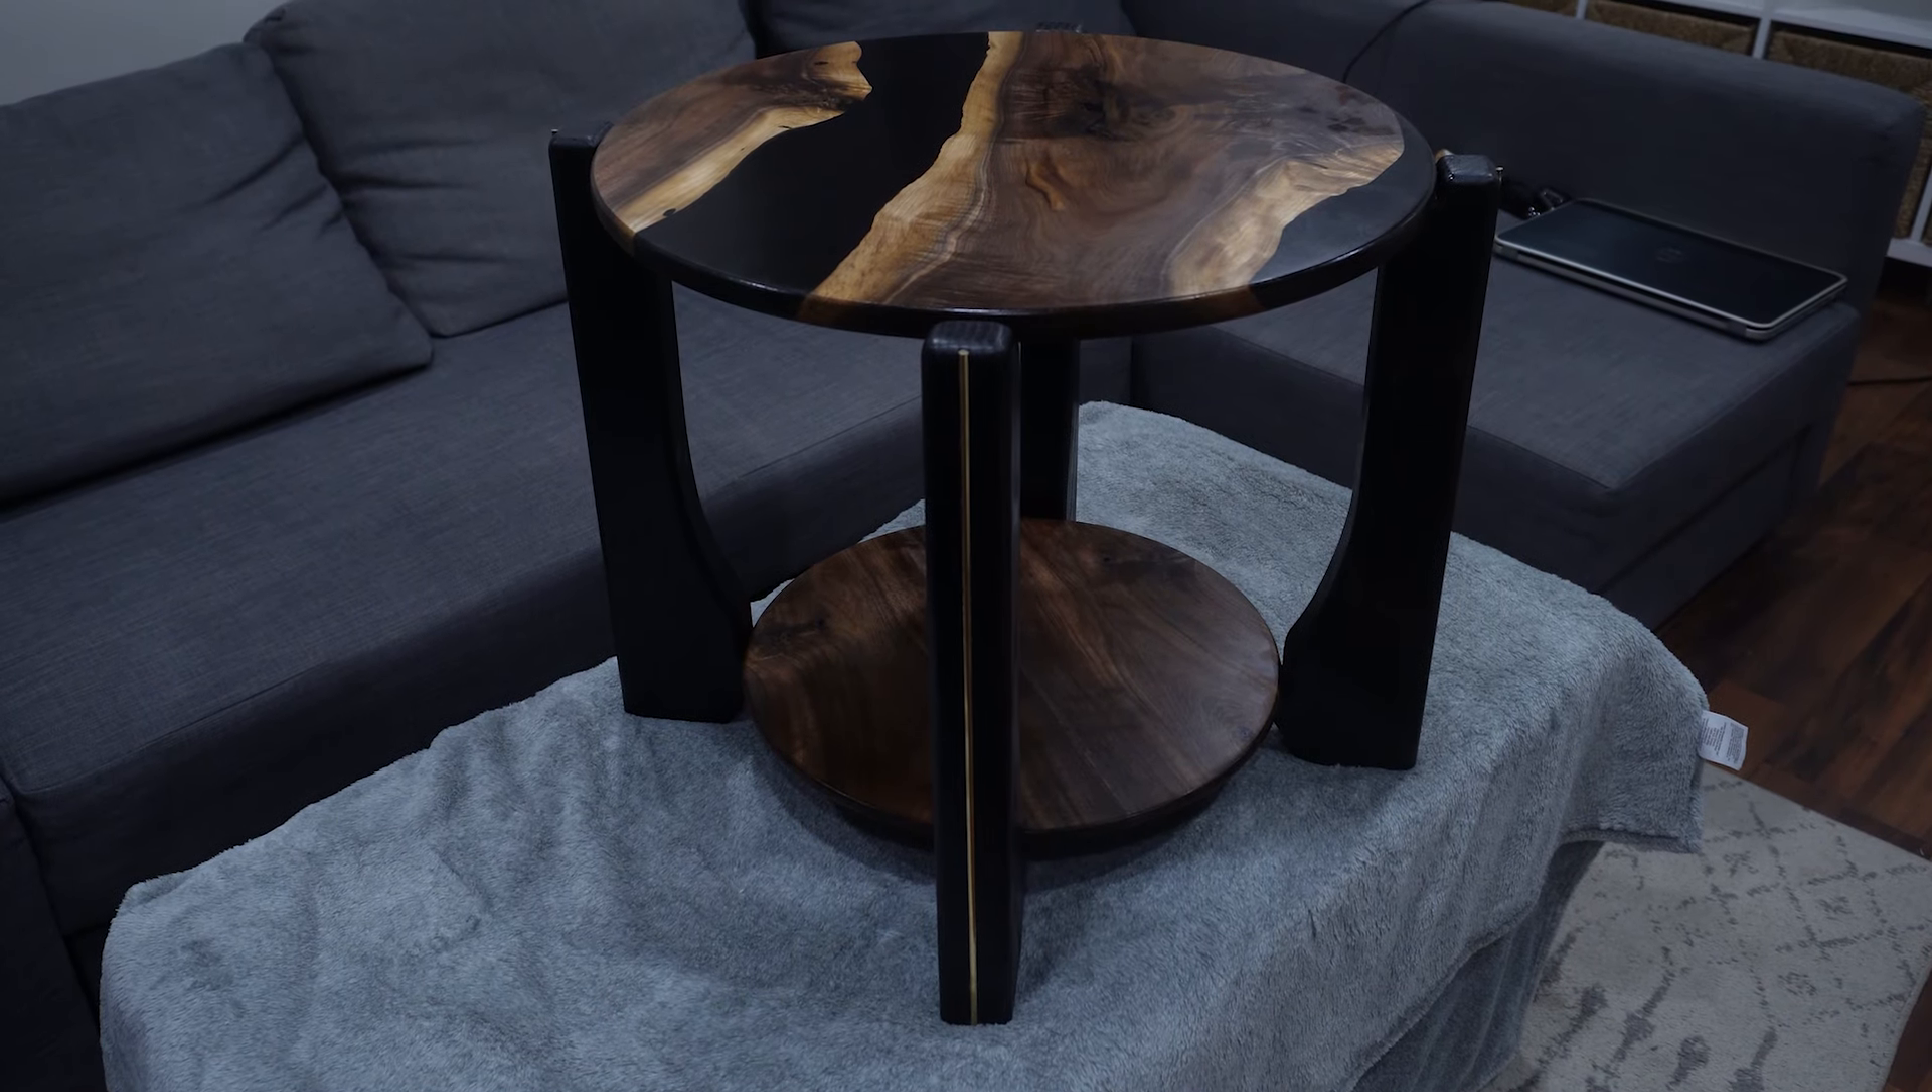So finally the assembly came together very nicely. I did this indoors because all of the pieces were finished and this is just me assembling it on my coffee table.